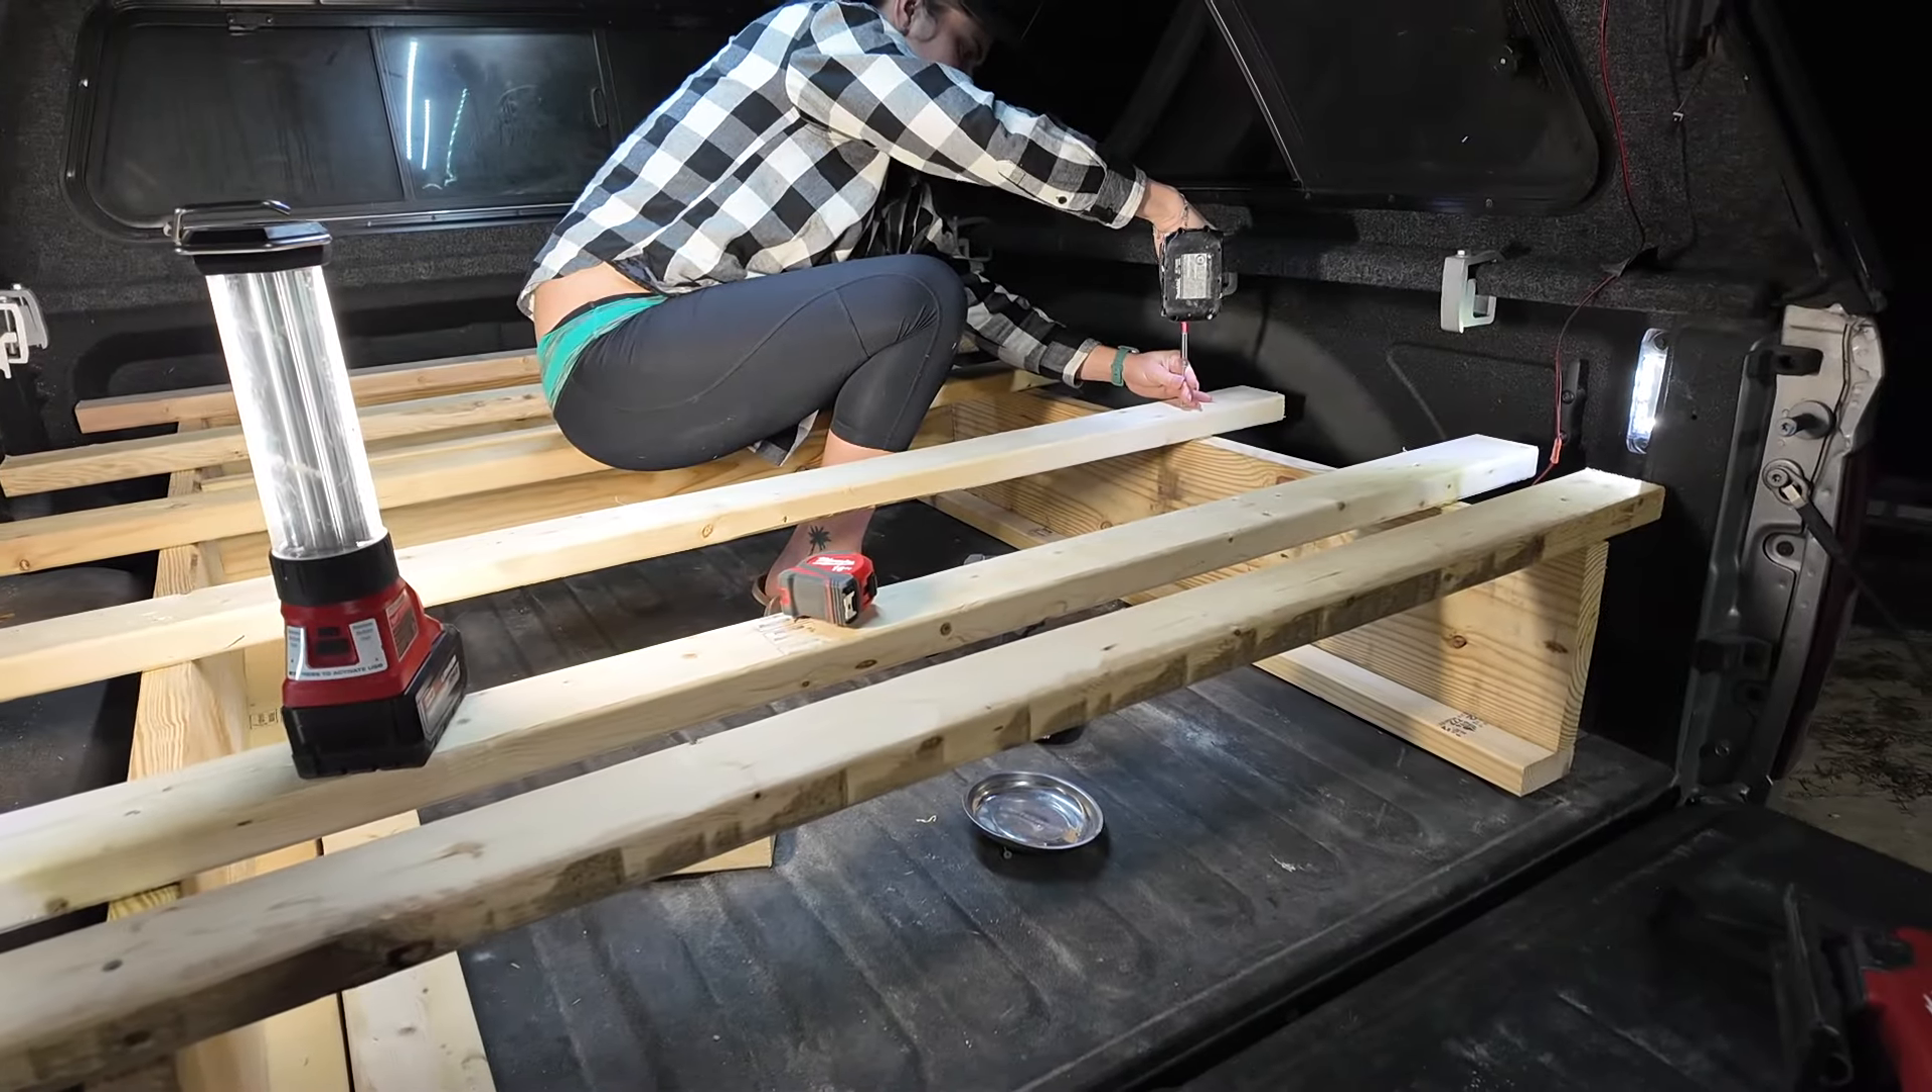So as you can see, we have one, two, three, four, five, six total braces and in the process of screwing them down now.